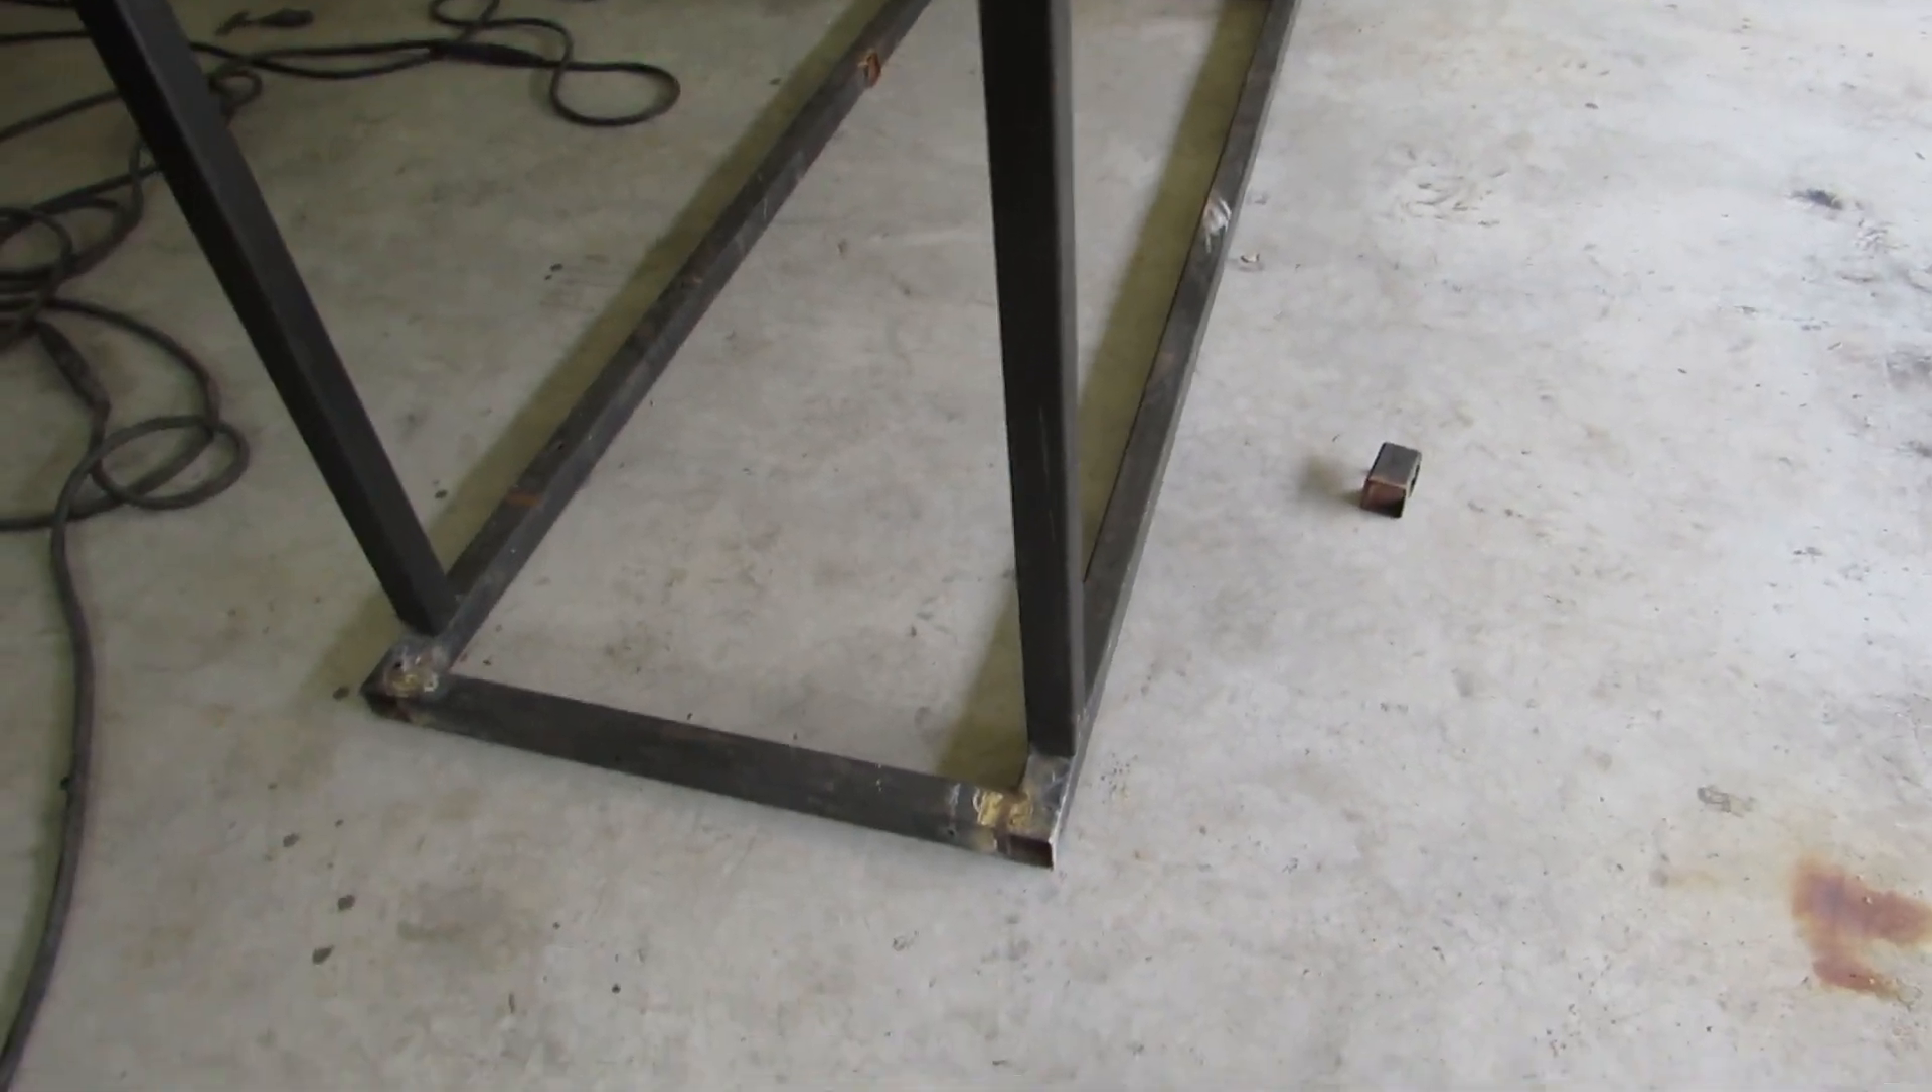I got the frame tacked together. The legs just tacked on right now.